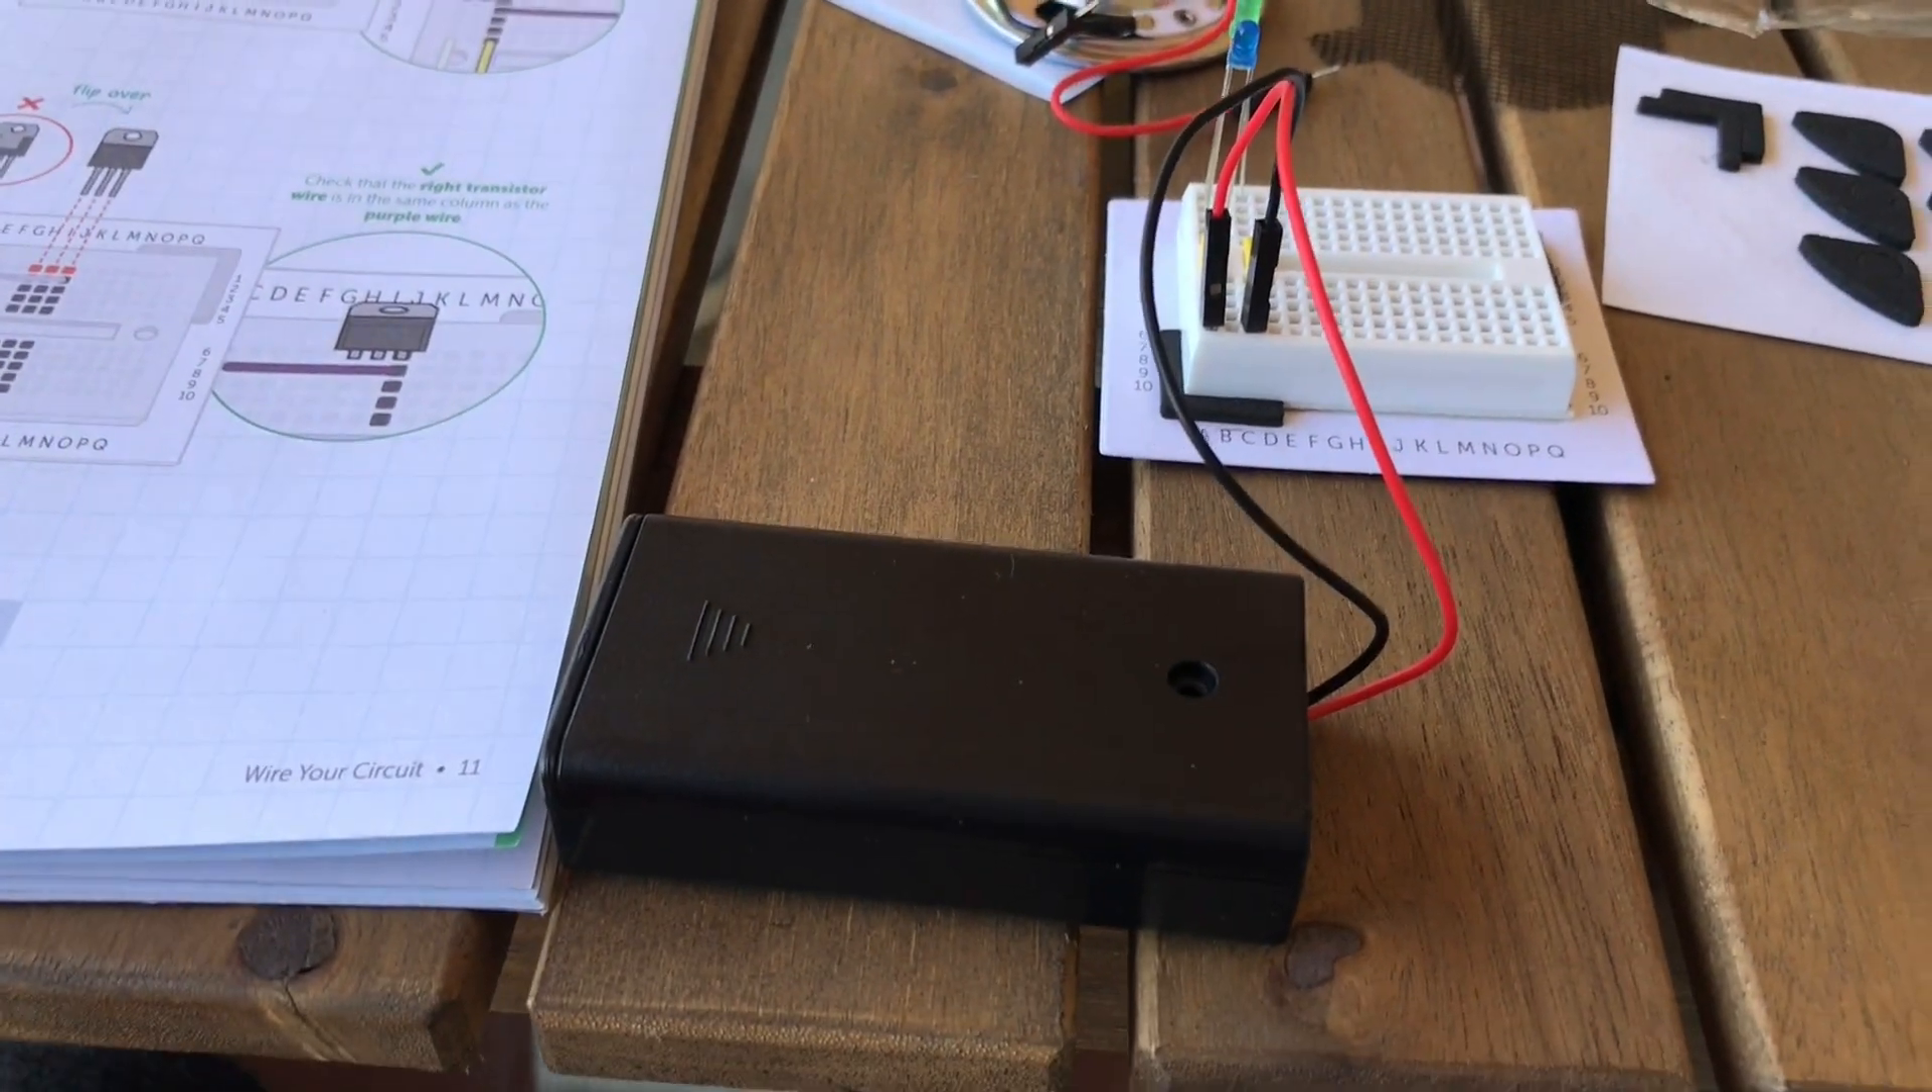I put the battery pack into the bread board.